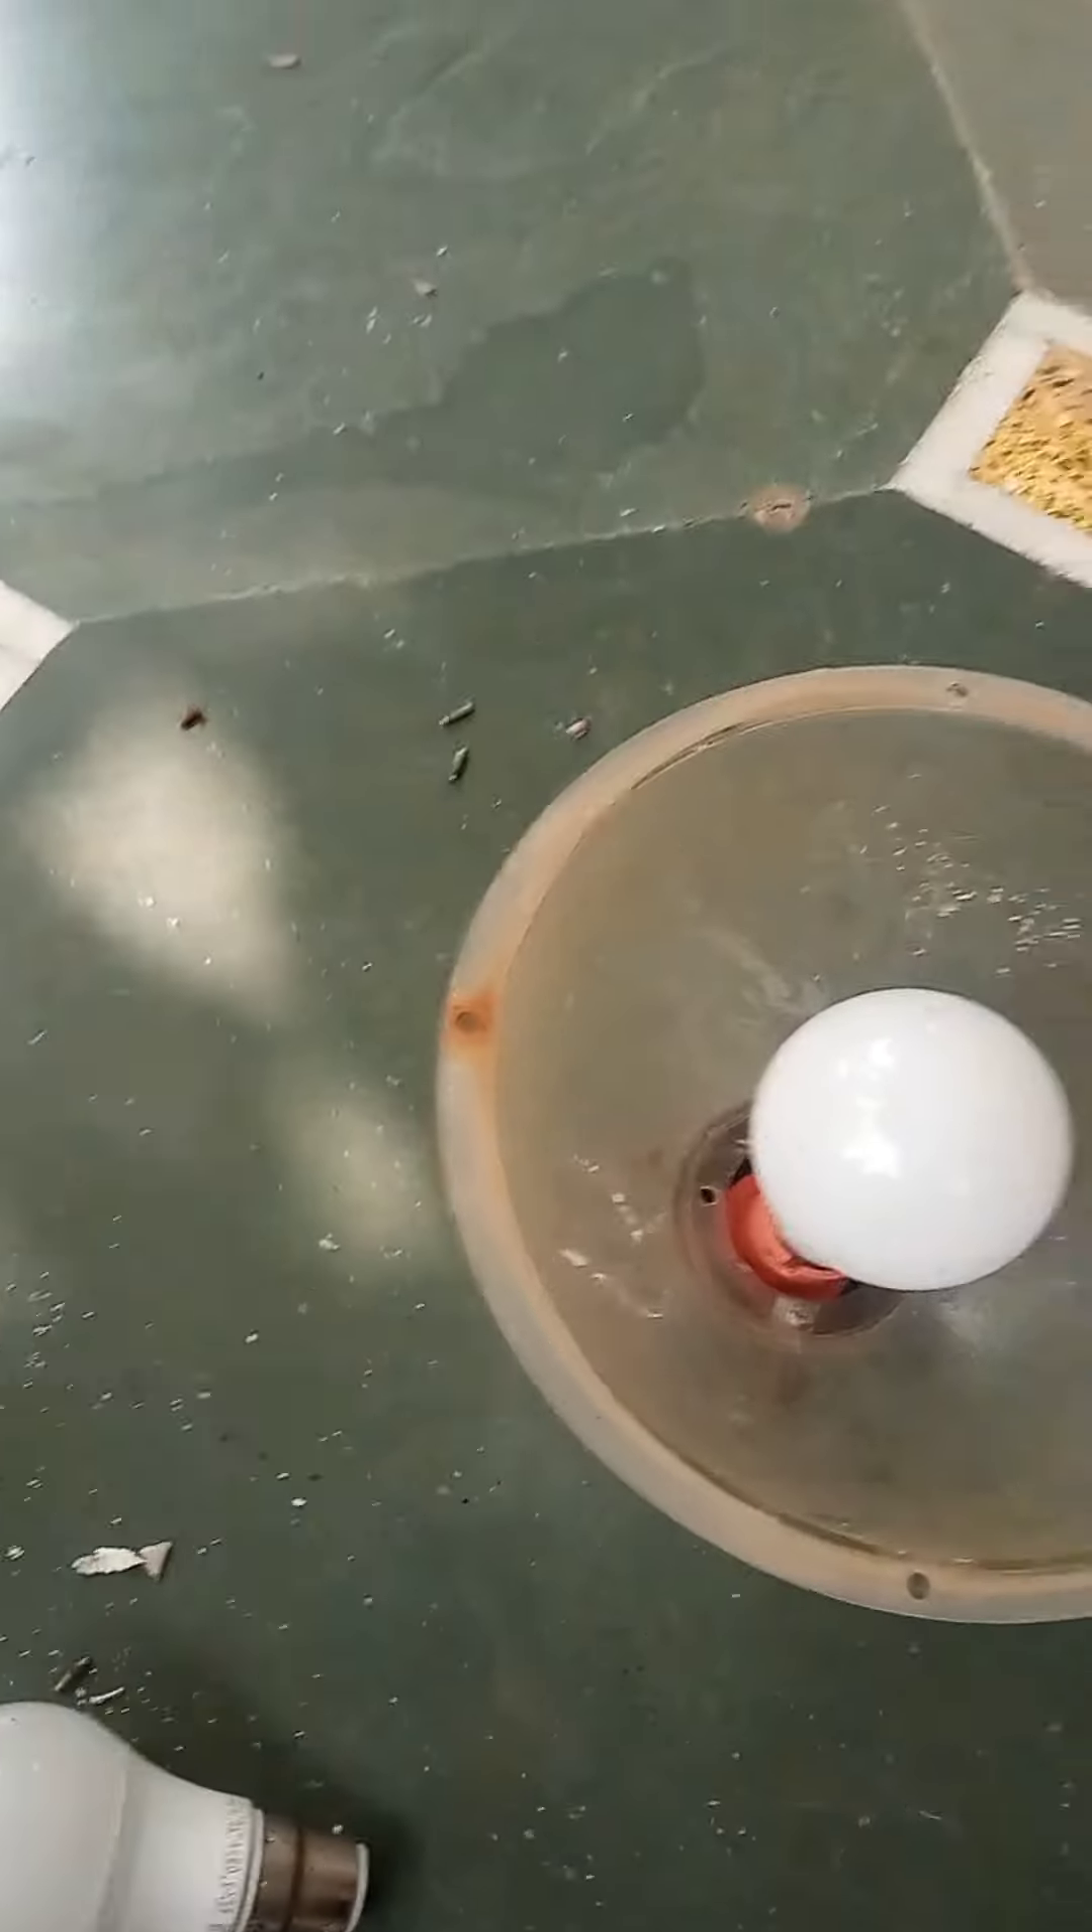चलो दोस्तों मेरे होल्डर लग गया है और मने इसमें लाइट लगाया।